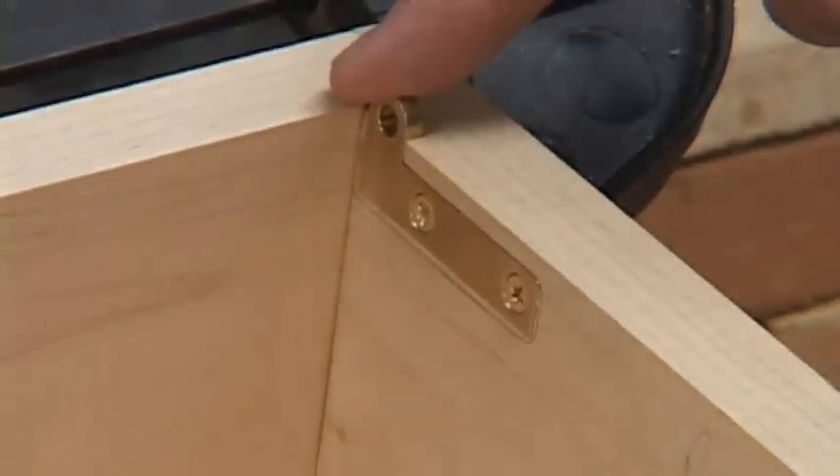I made sure I put in the hinges on the back of the walls of the box before I went to sleep.